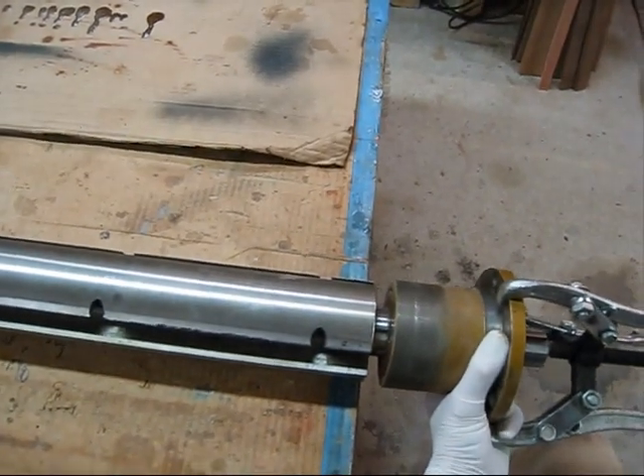I have the puller set up on the left bearing housing and I put a little tension on it.